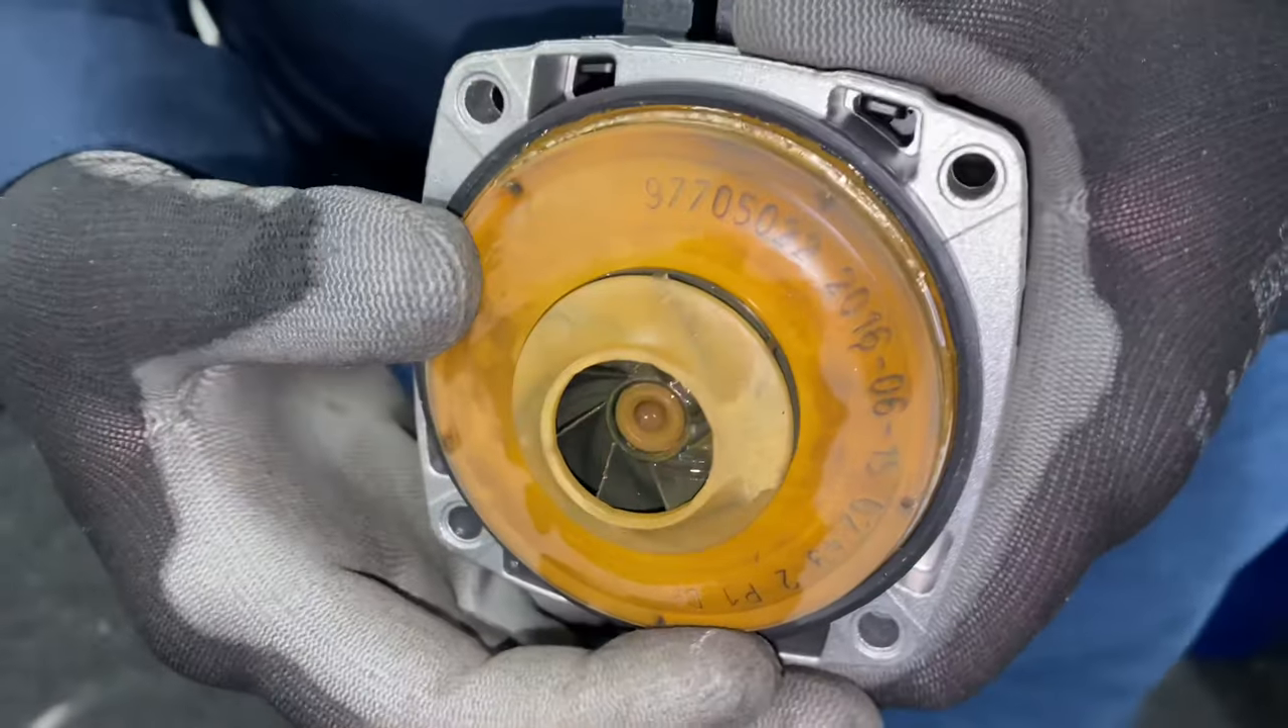So, we've got the pump out.